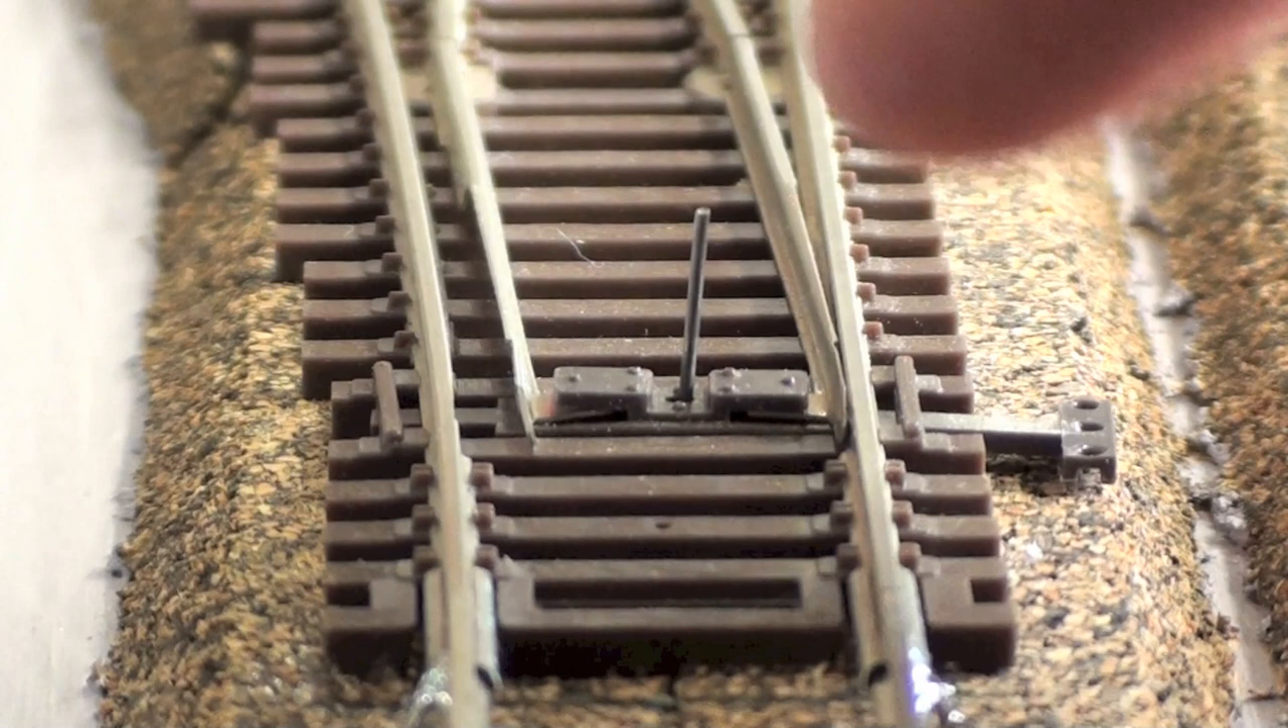I still need to cut the piano wire off there that comes up from the tortoise.